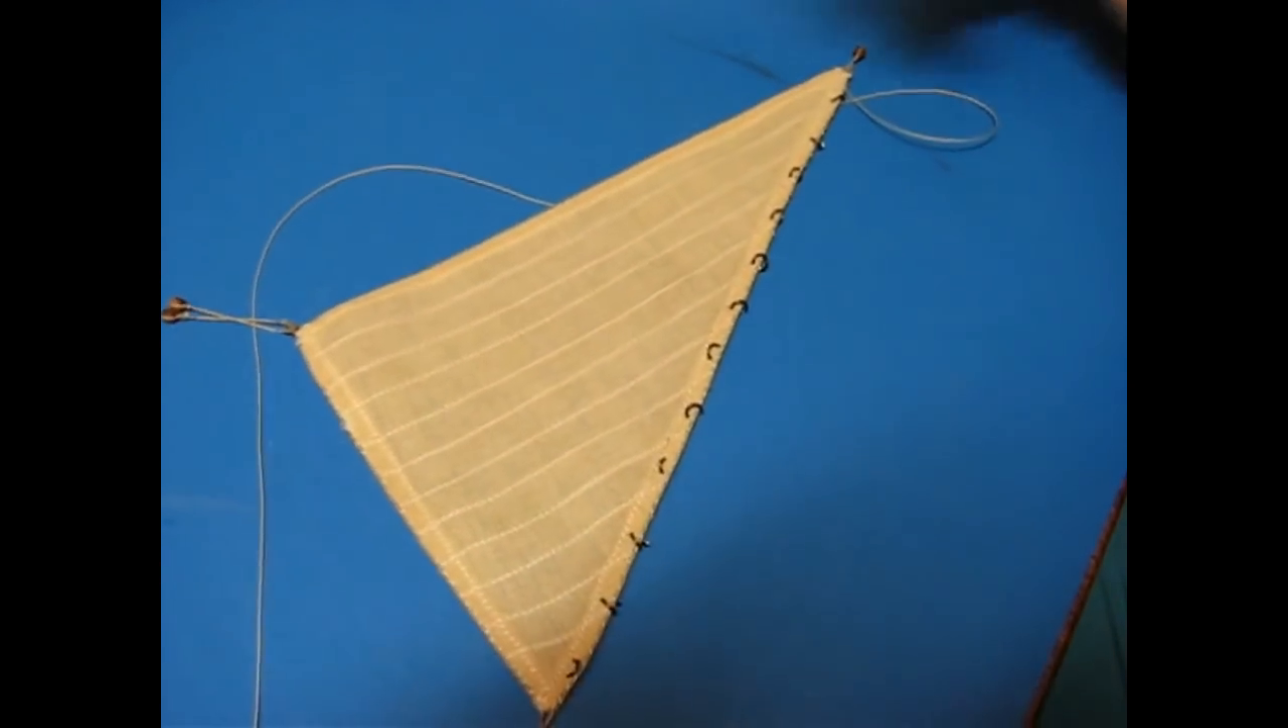Все колечки вставлены значит стаксель готов.